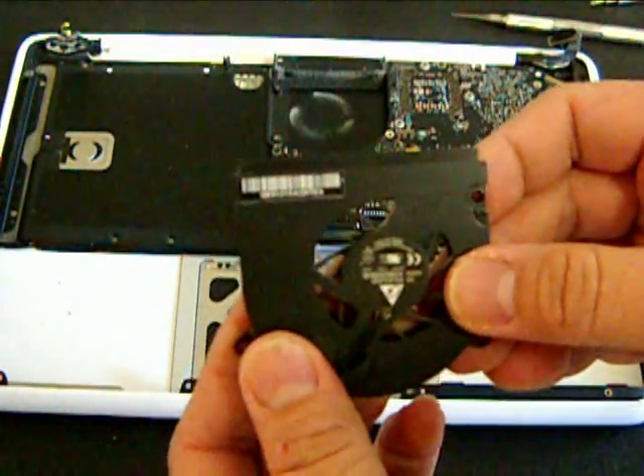So I just removed the fan.